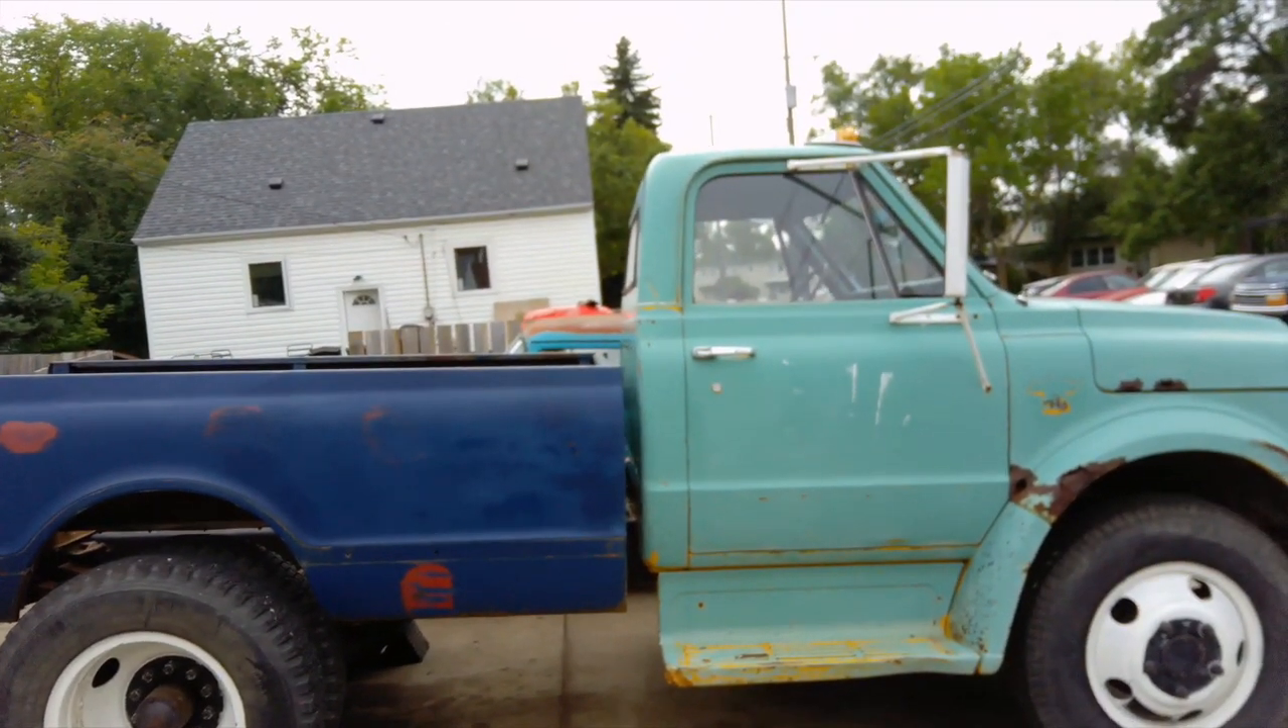There's a little bit of a gap there between the cab and the box.